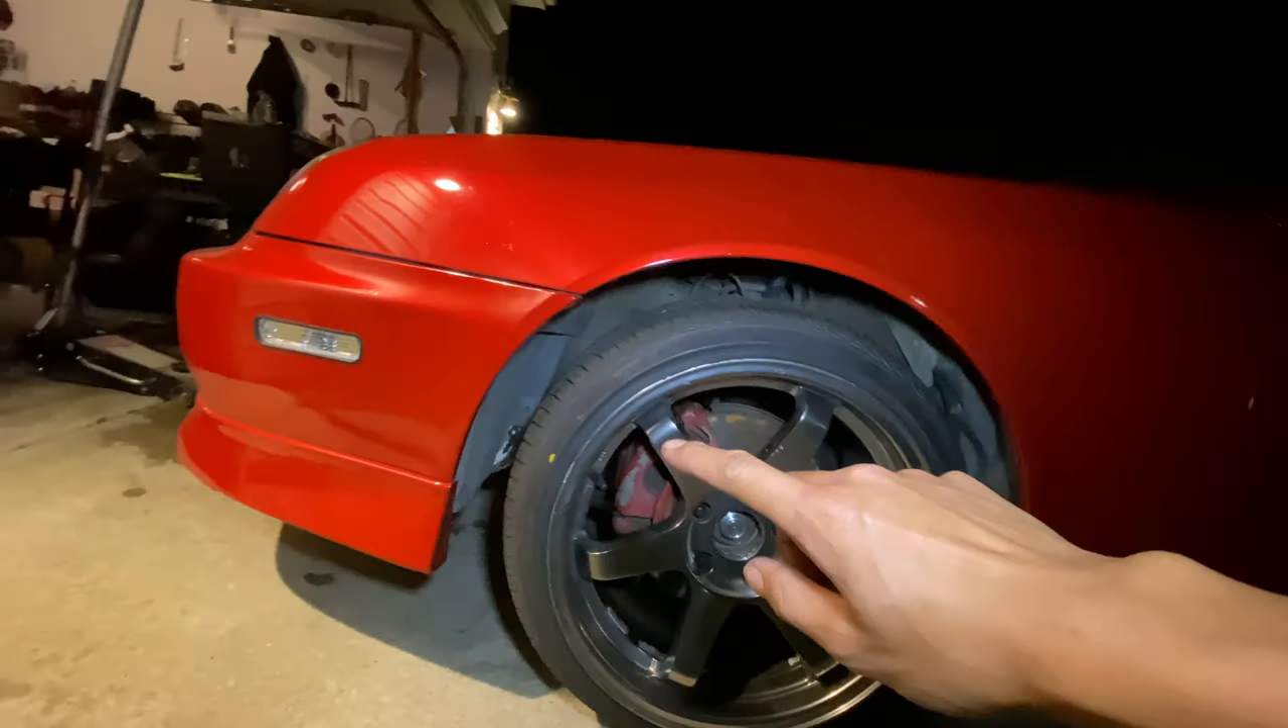Here's the driver side. Man, this thing looks way too high. So much wheel gap.